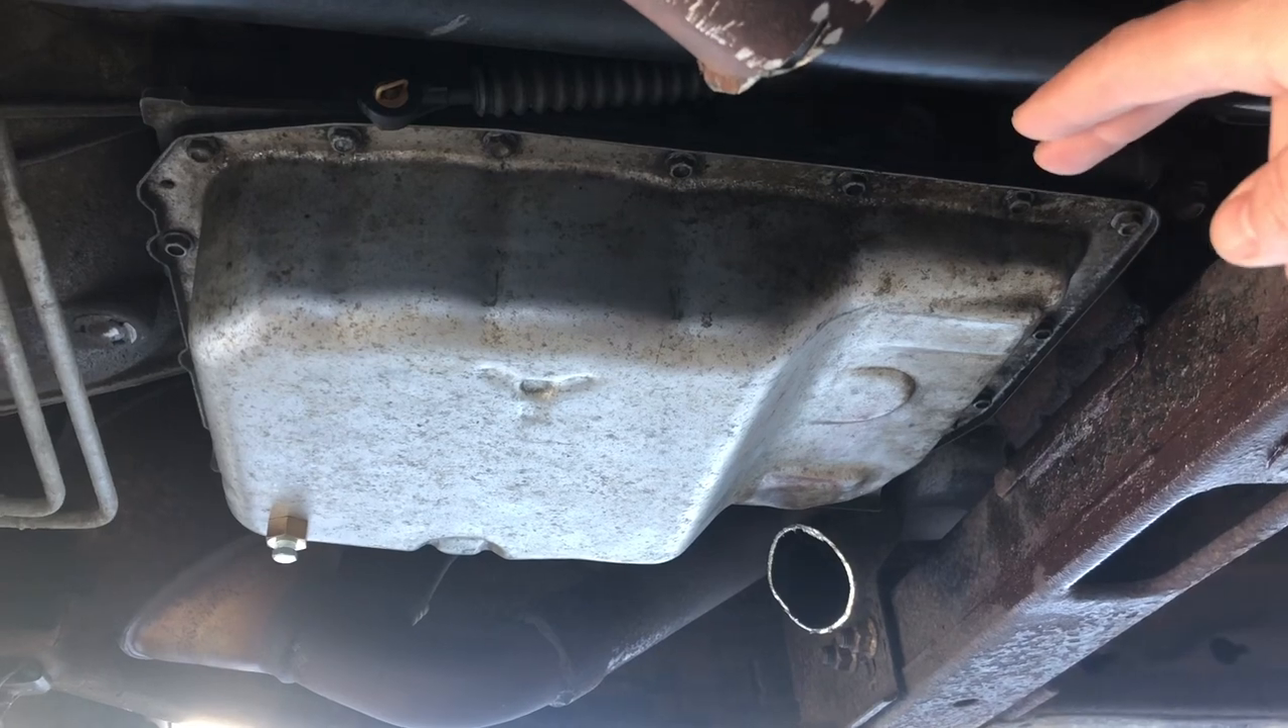So, the transmission pan is reinstalled. You can see we got the drain plug there.